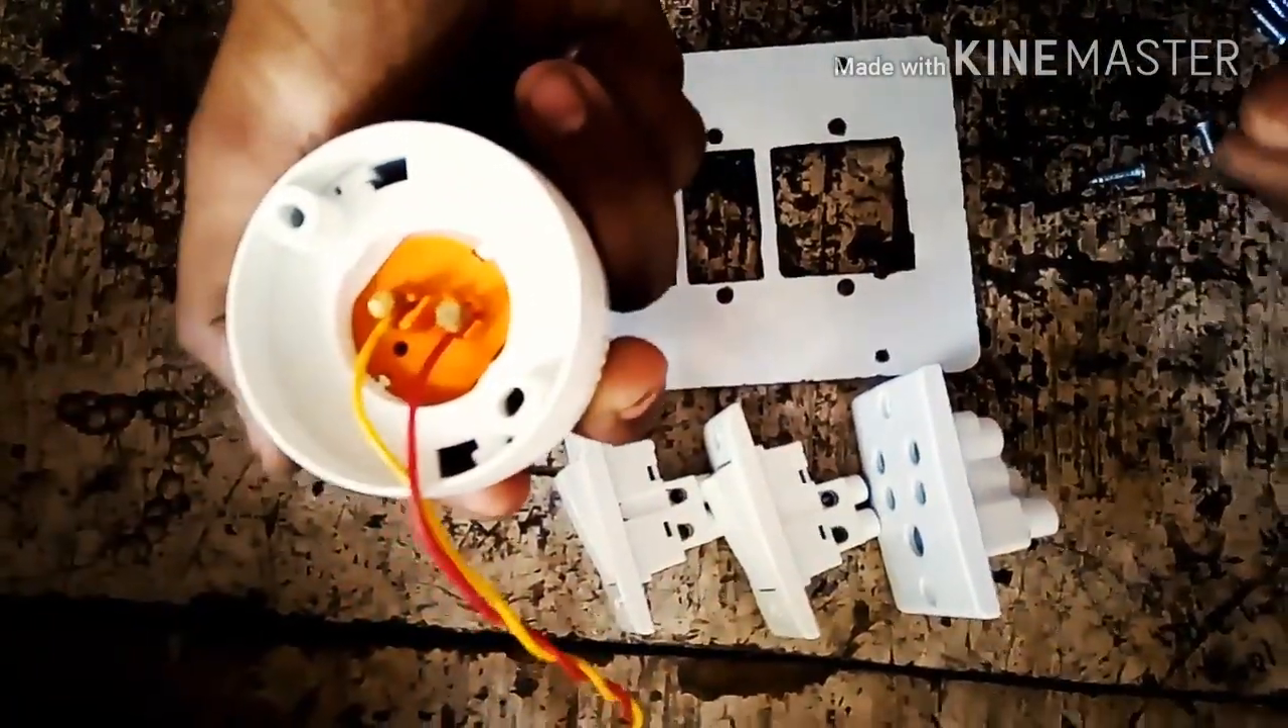मैंने होल्डर में तार लगा दिया है।